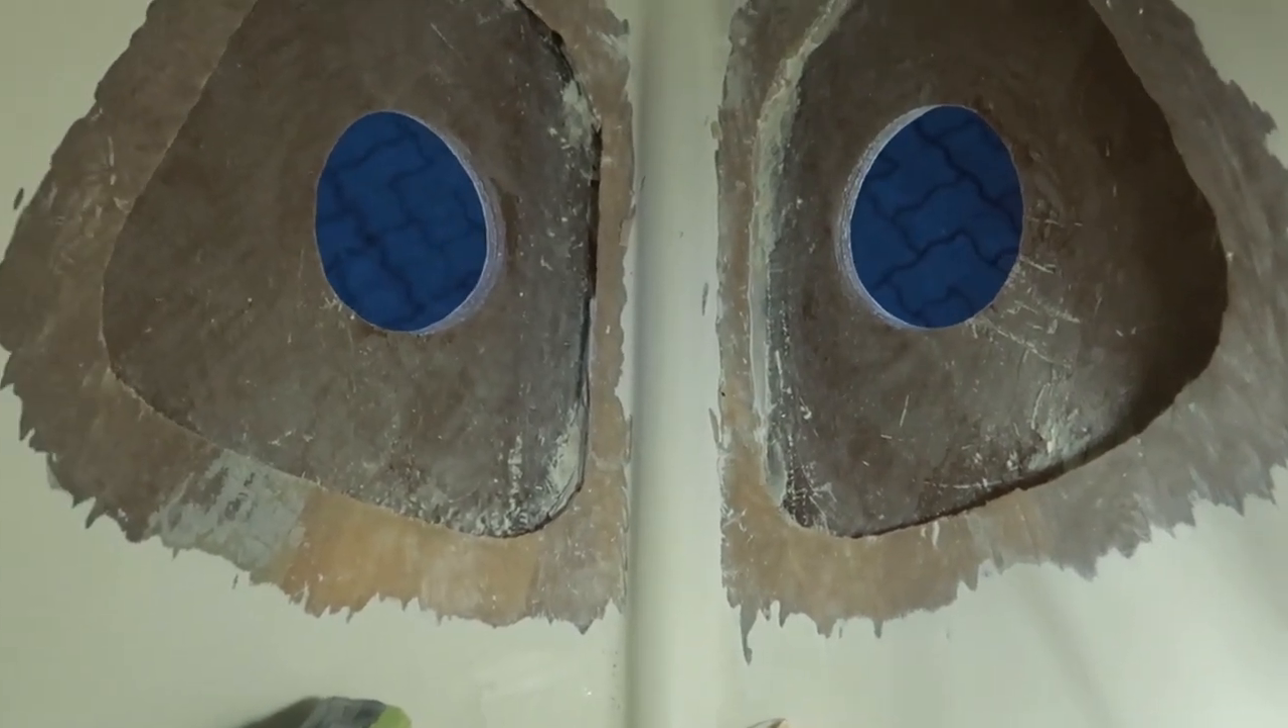So the entire inner liner is removed in these two hopefully quite symmetric cutouts.